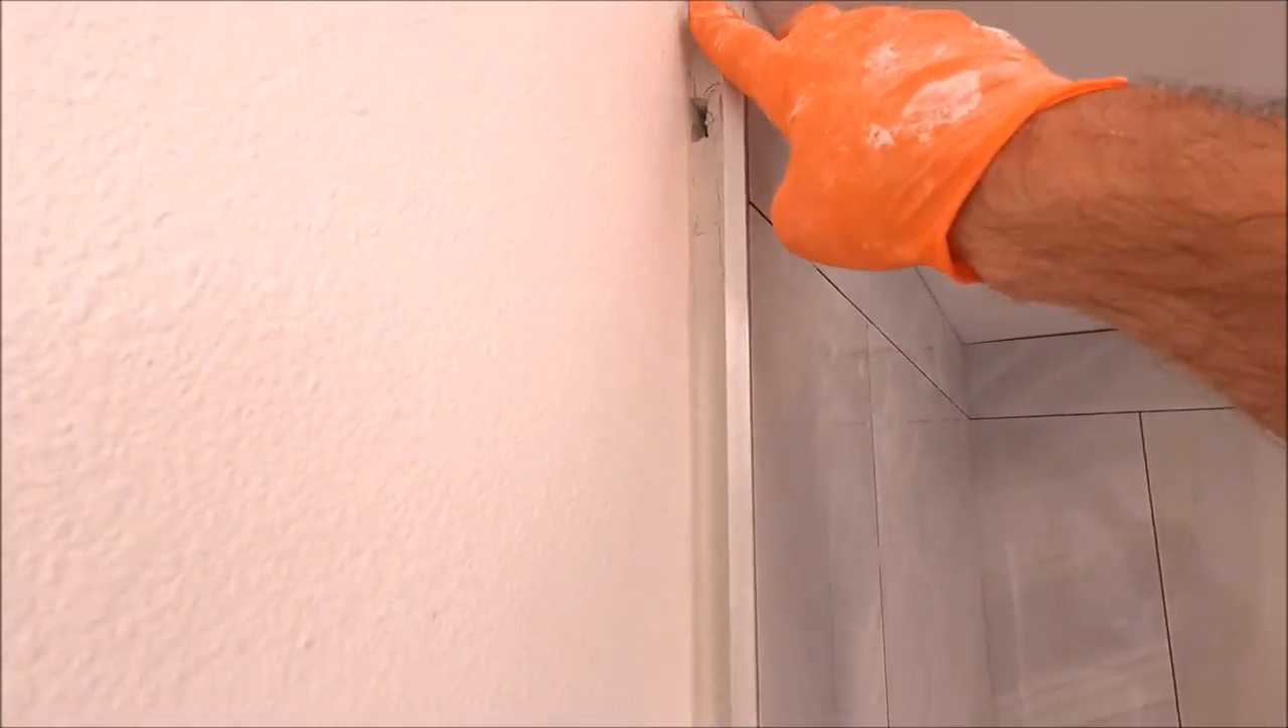We now have a large gap between the drywall and our tile that needs to be filled.